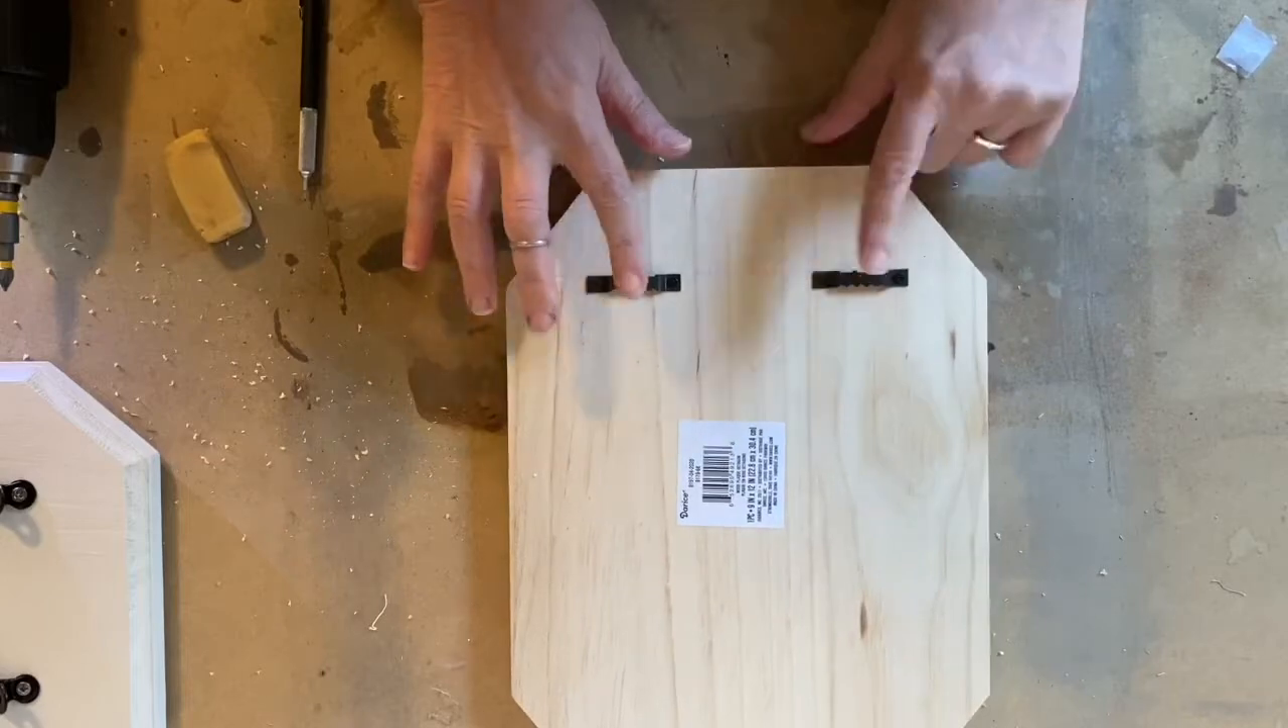So now we have our first set of hardware installed on the back.